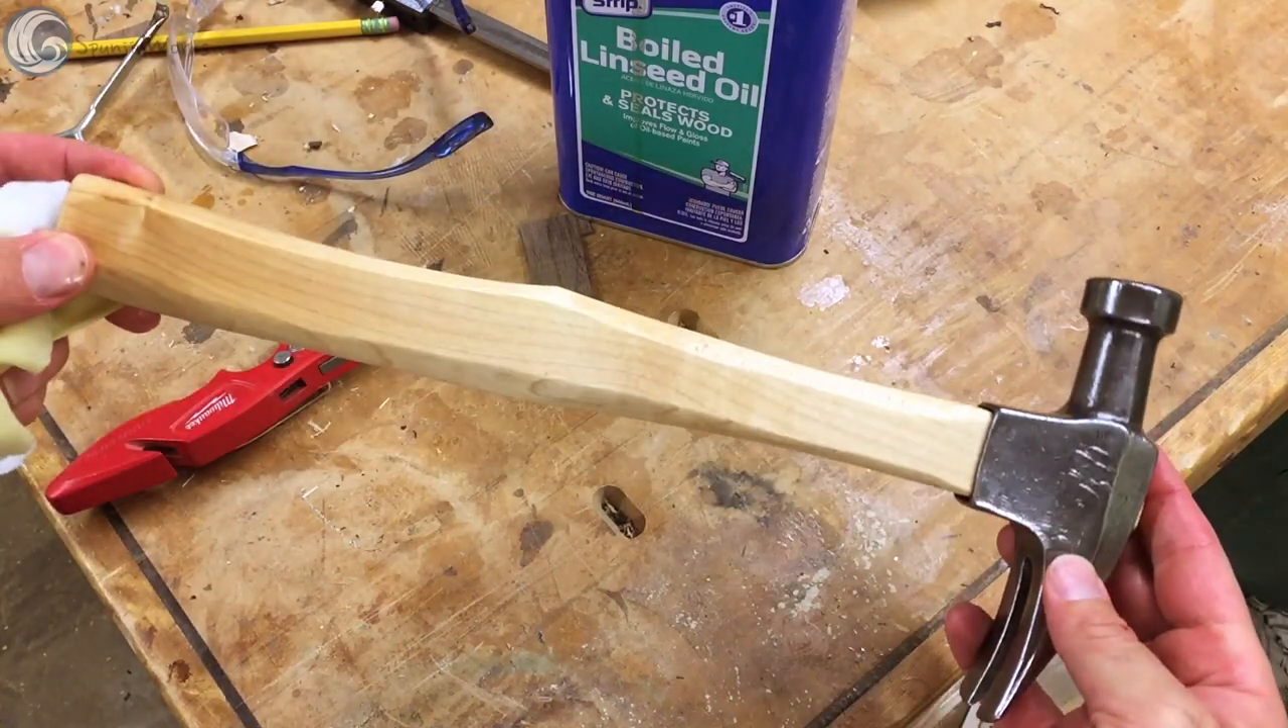And there you have it, a brand new handle on a very old hammerhead.